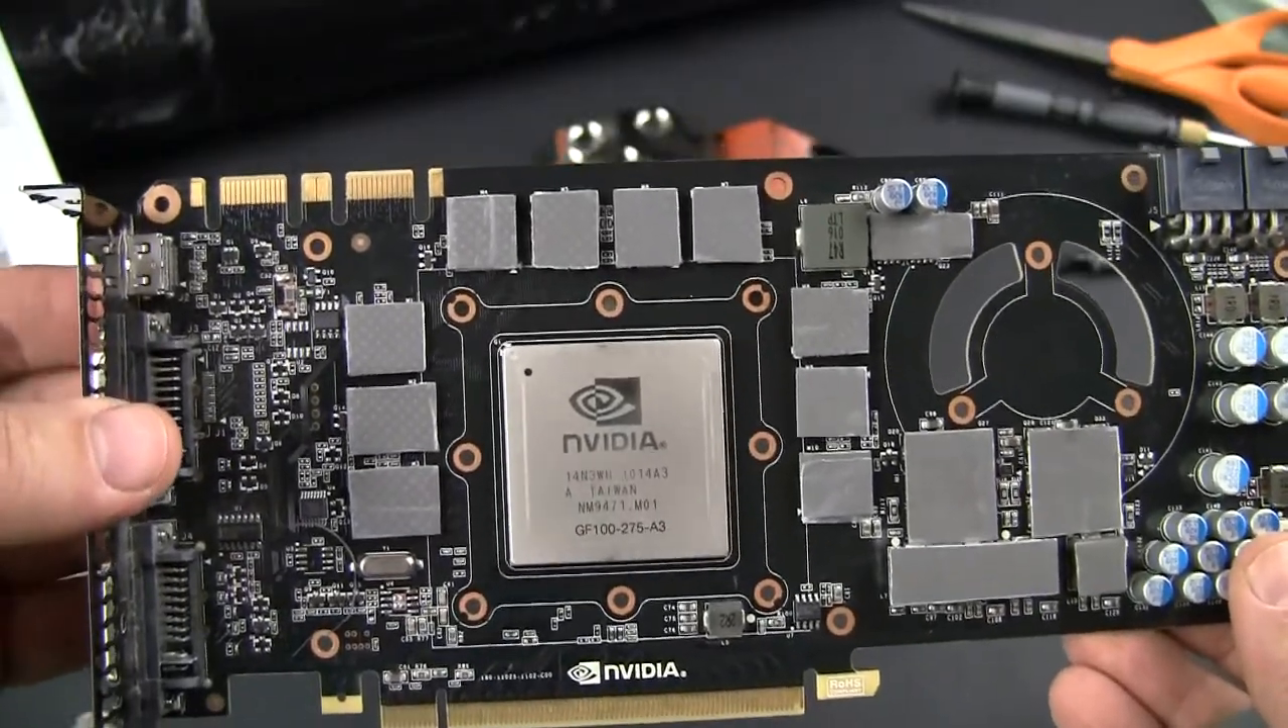Here I have all thermal pads attached in all places that it's supposed to be.